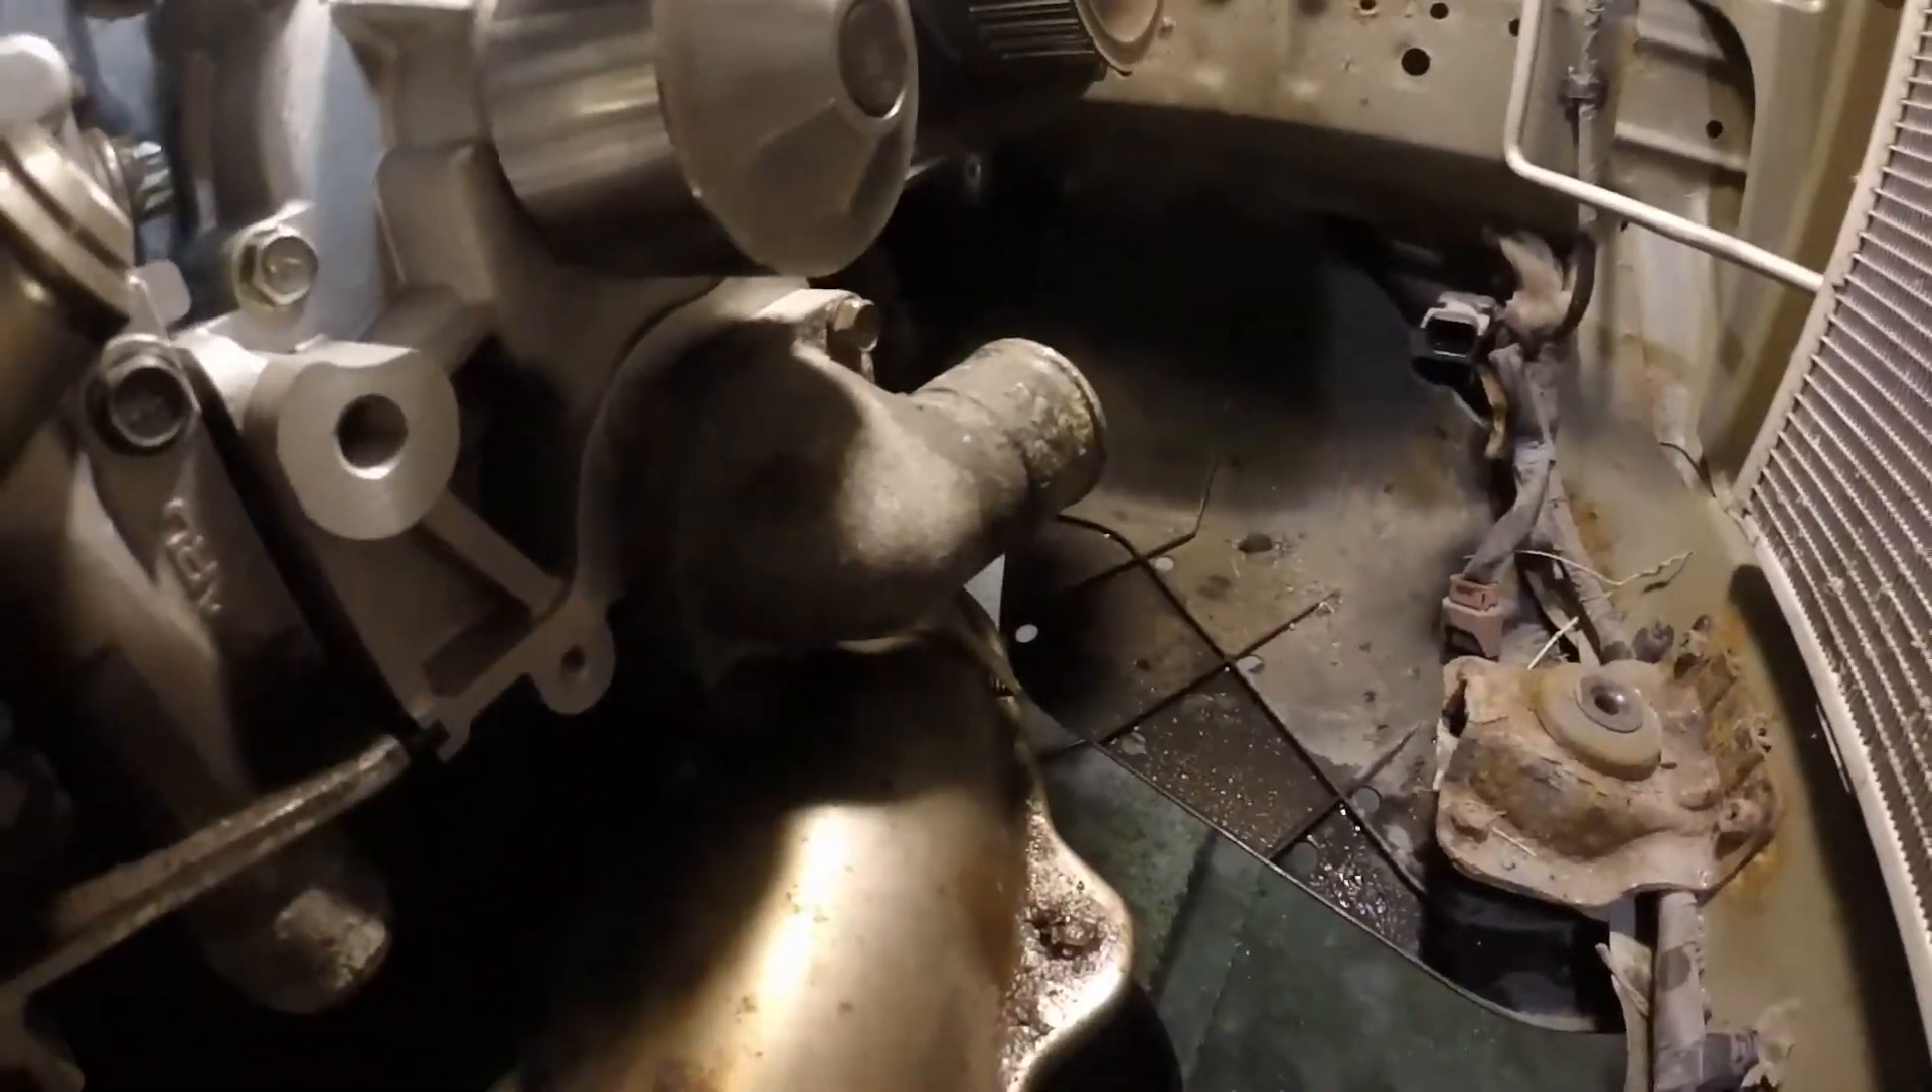Um we just put the thermostat housing back on.